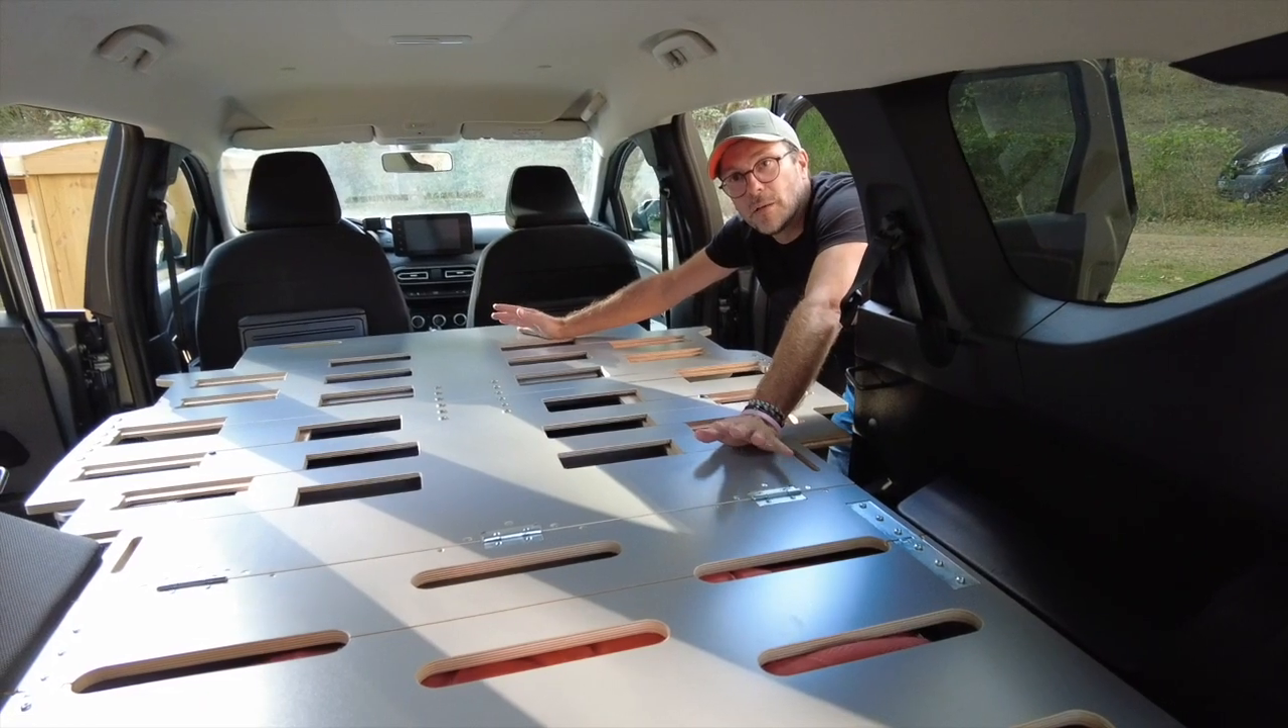Là j'ai mon sommier qui est placé j'ai plus qu'à mettre le matelas.